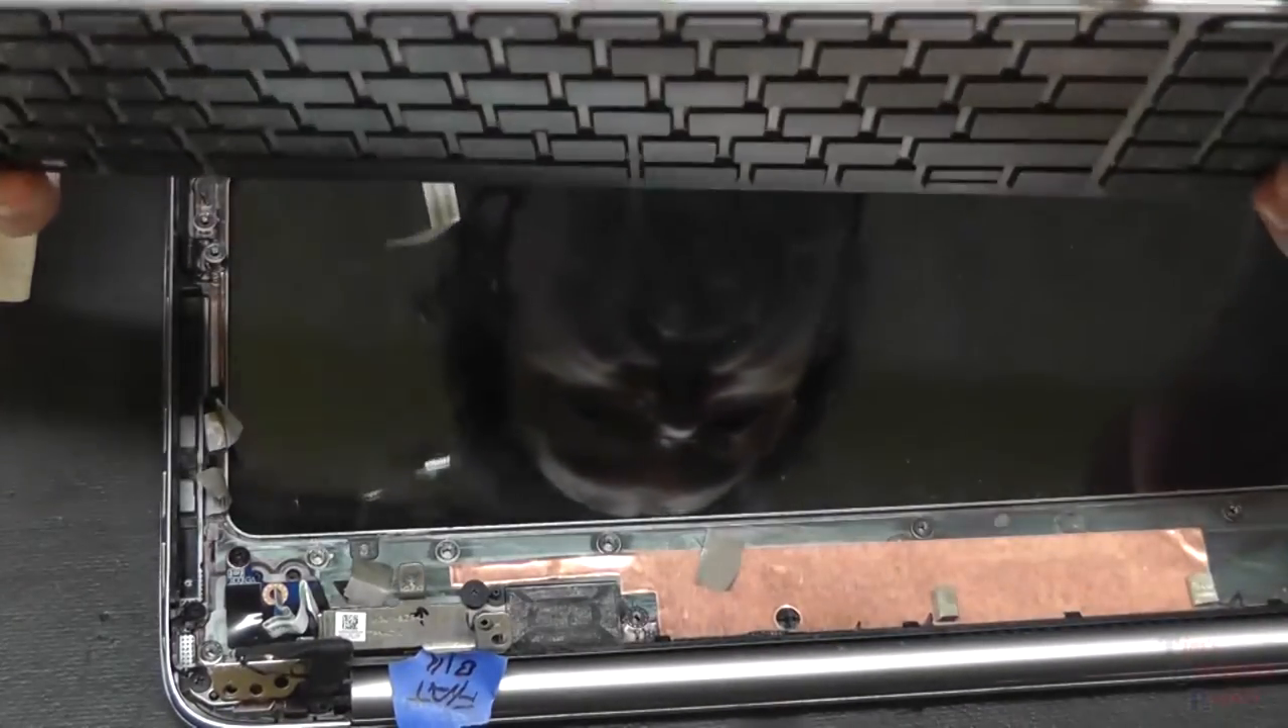Okay all right there you go keyboard is out.